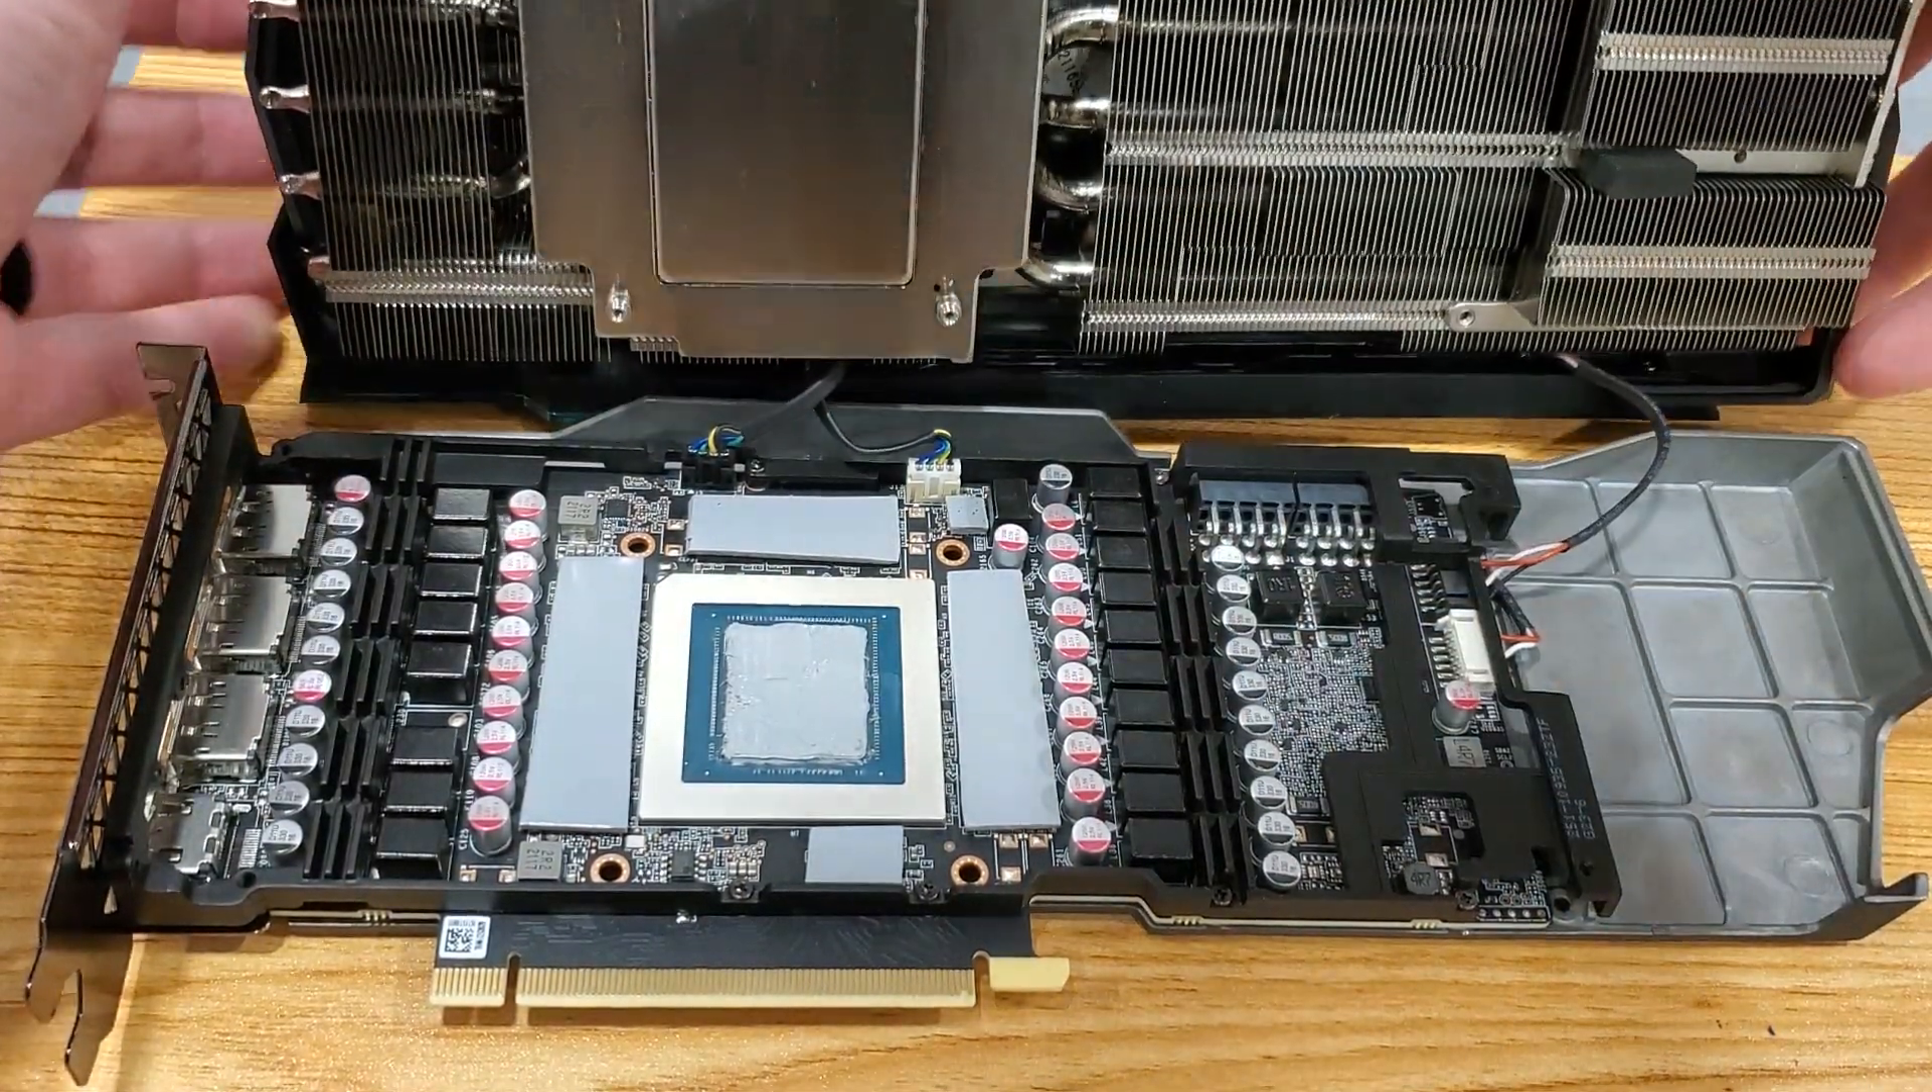Now that we have all the thermal pads and thermal paste reapplied, we now have to reassemble it.